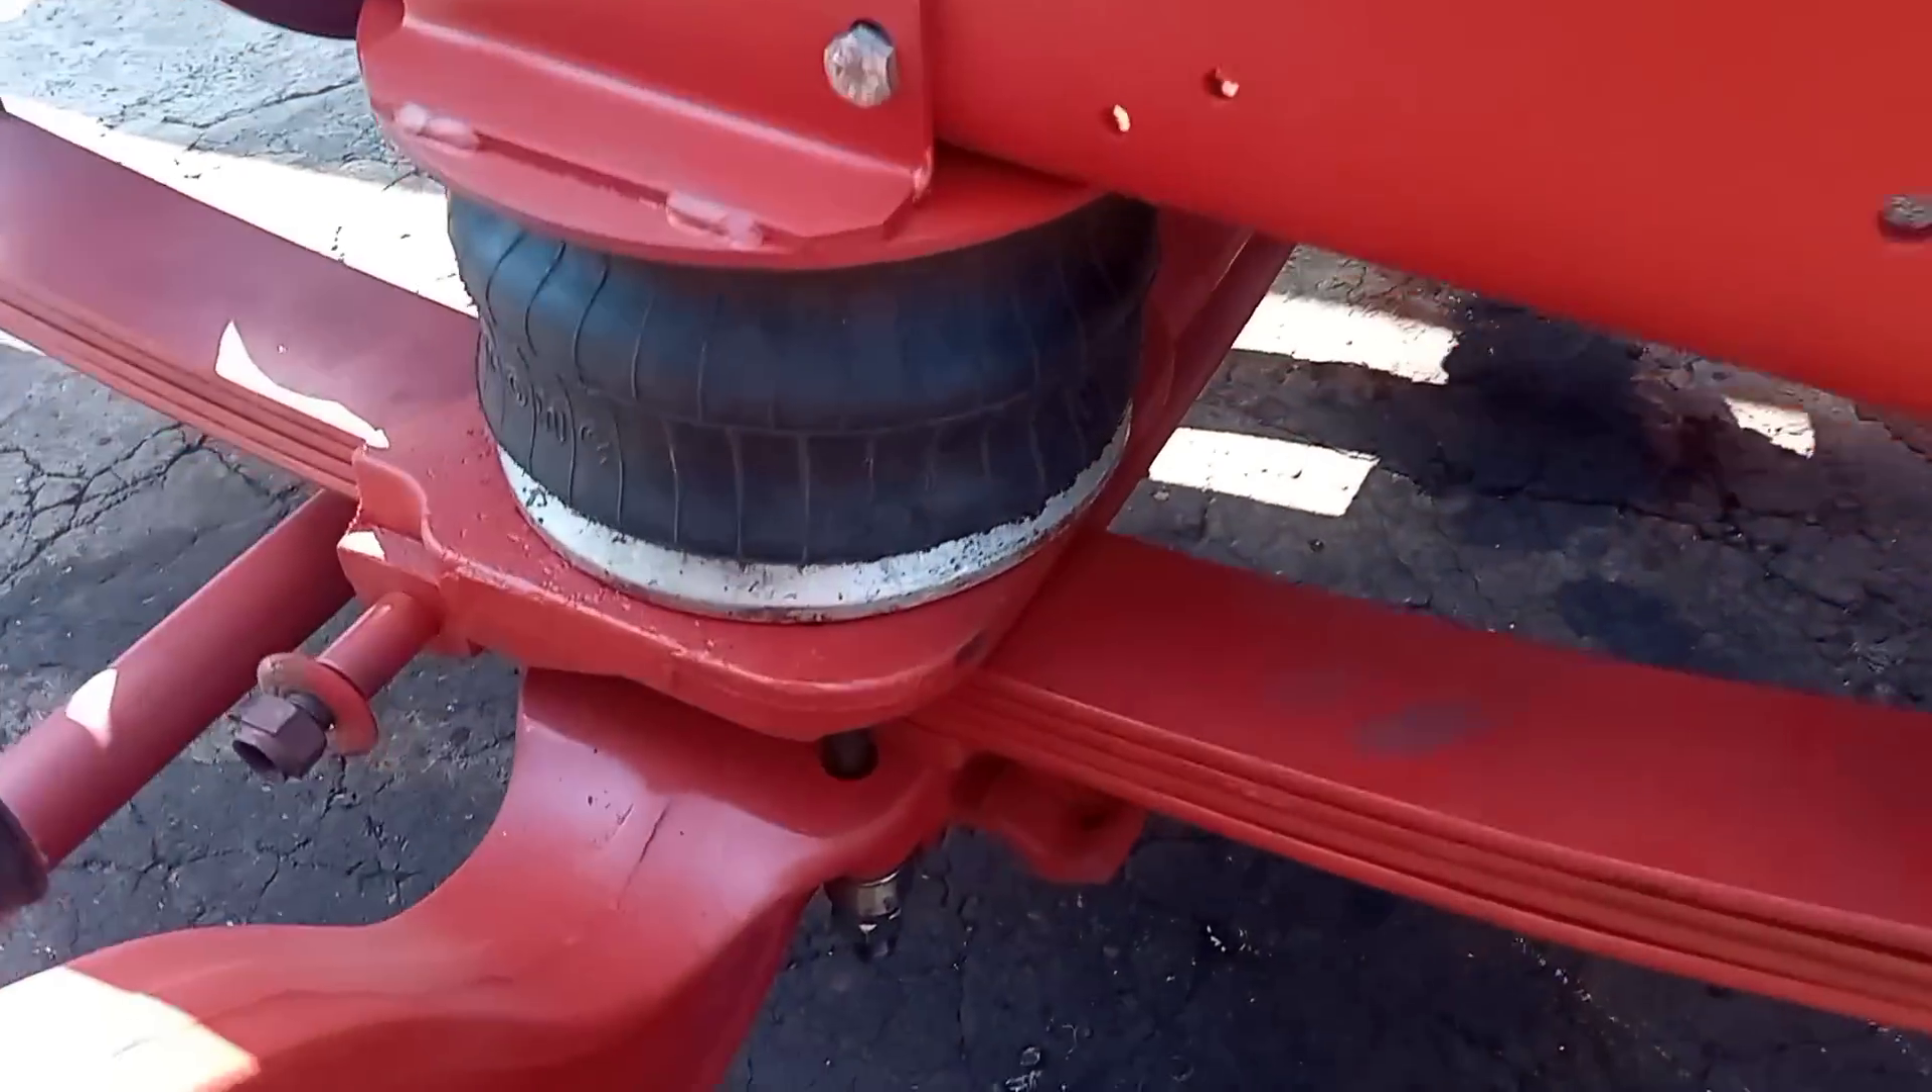Suspensão ar já está no lugar.